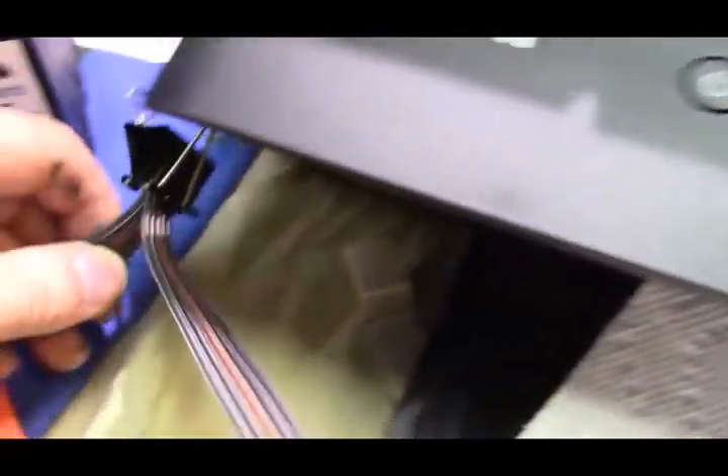Now I still left the paper clip on not taking it off yet.